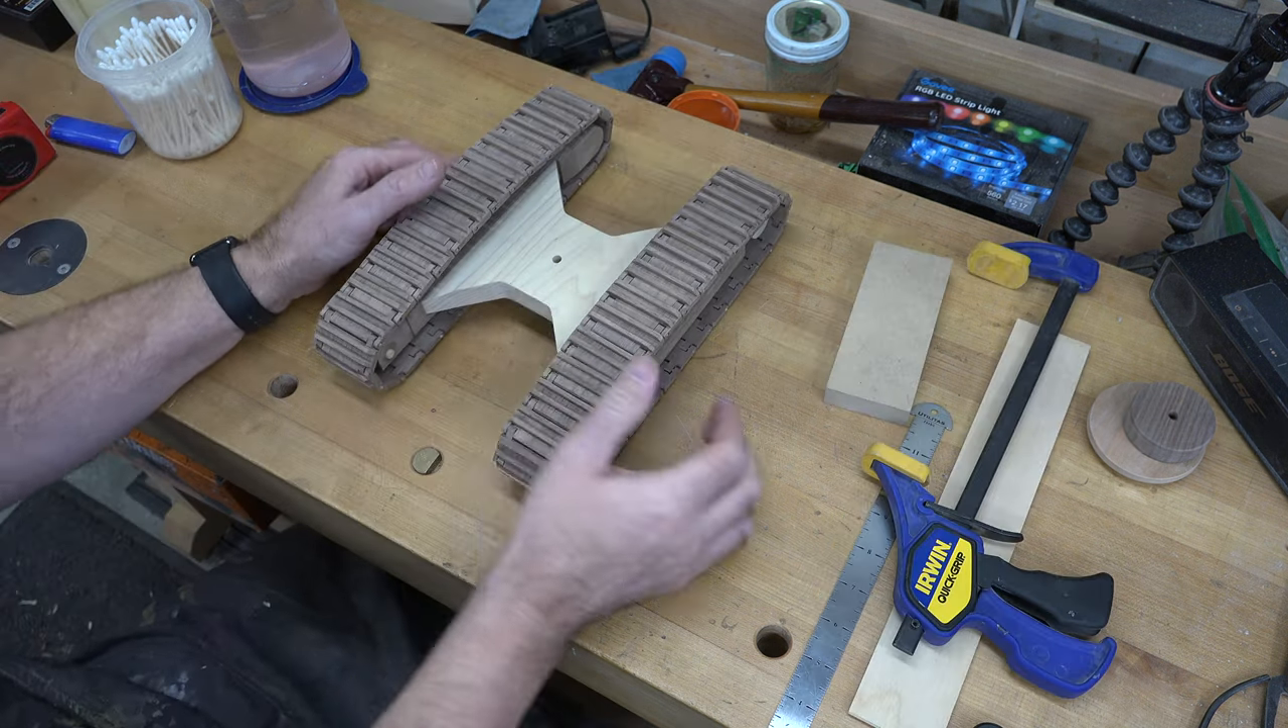So we'll just place them over top and then place a pin to join it together and that is our tracks completed.